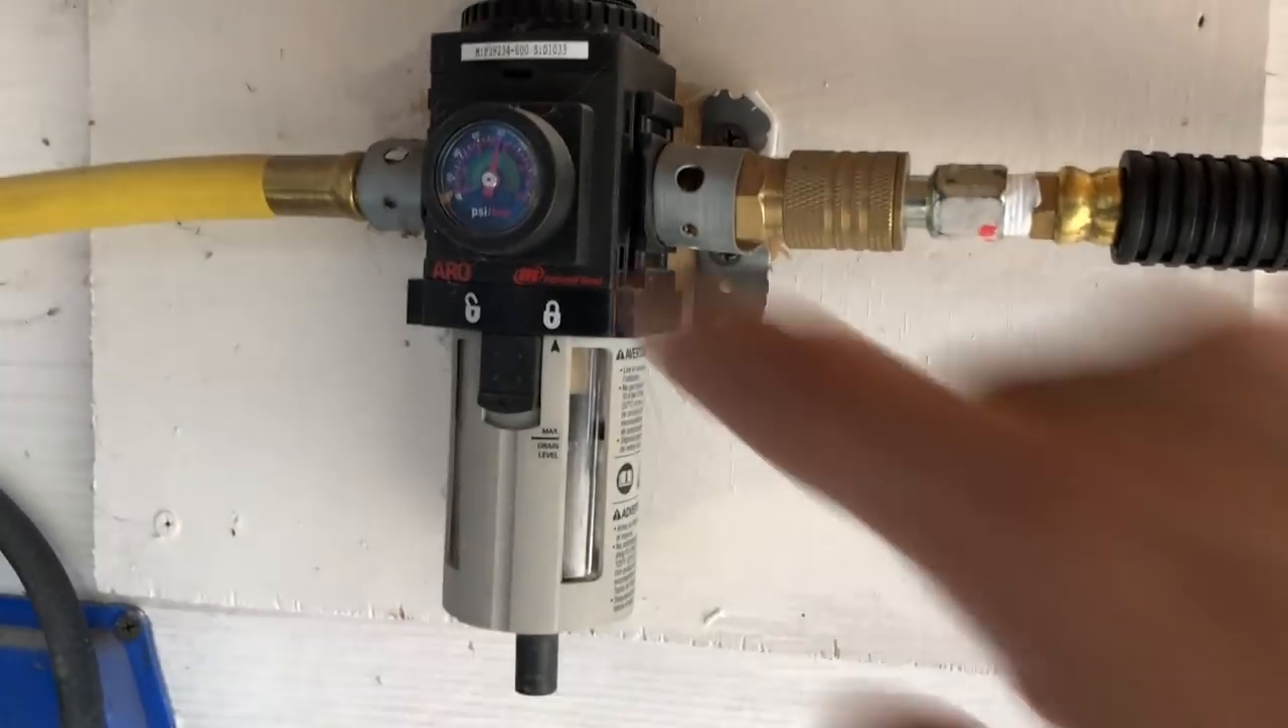But we got our new line hooked right in here to our Ingersoll Rand water filter.